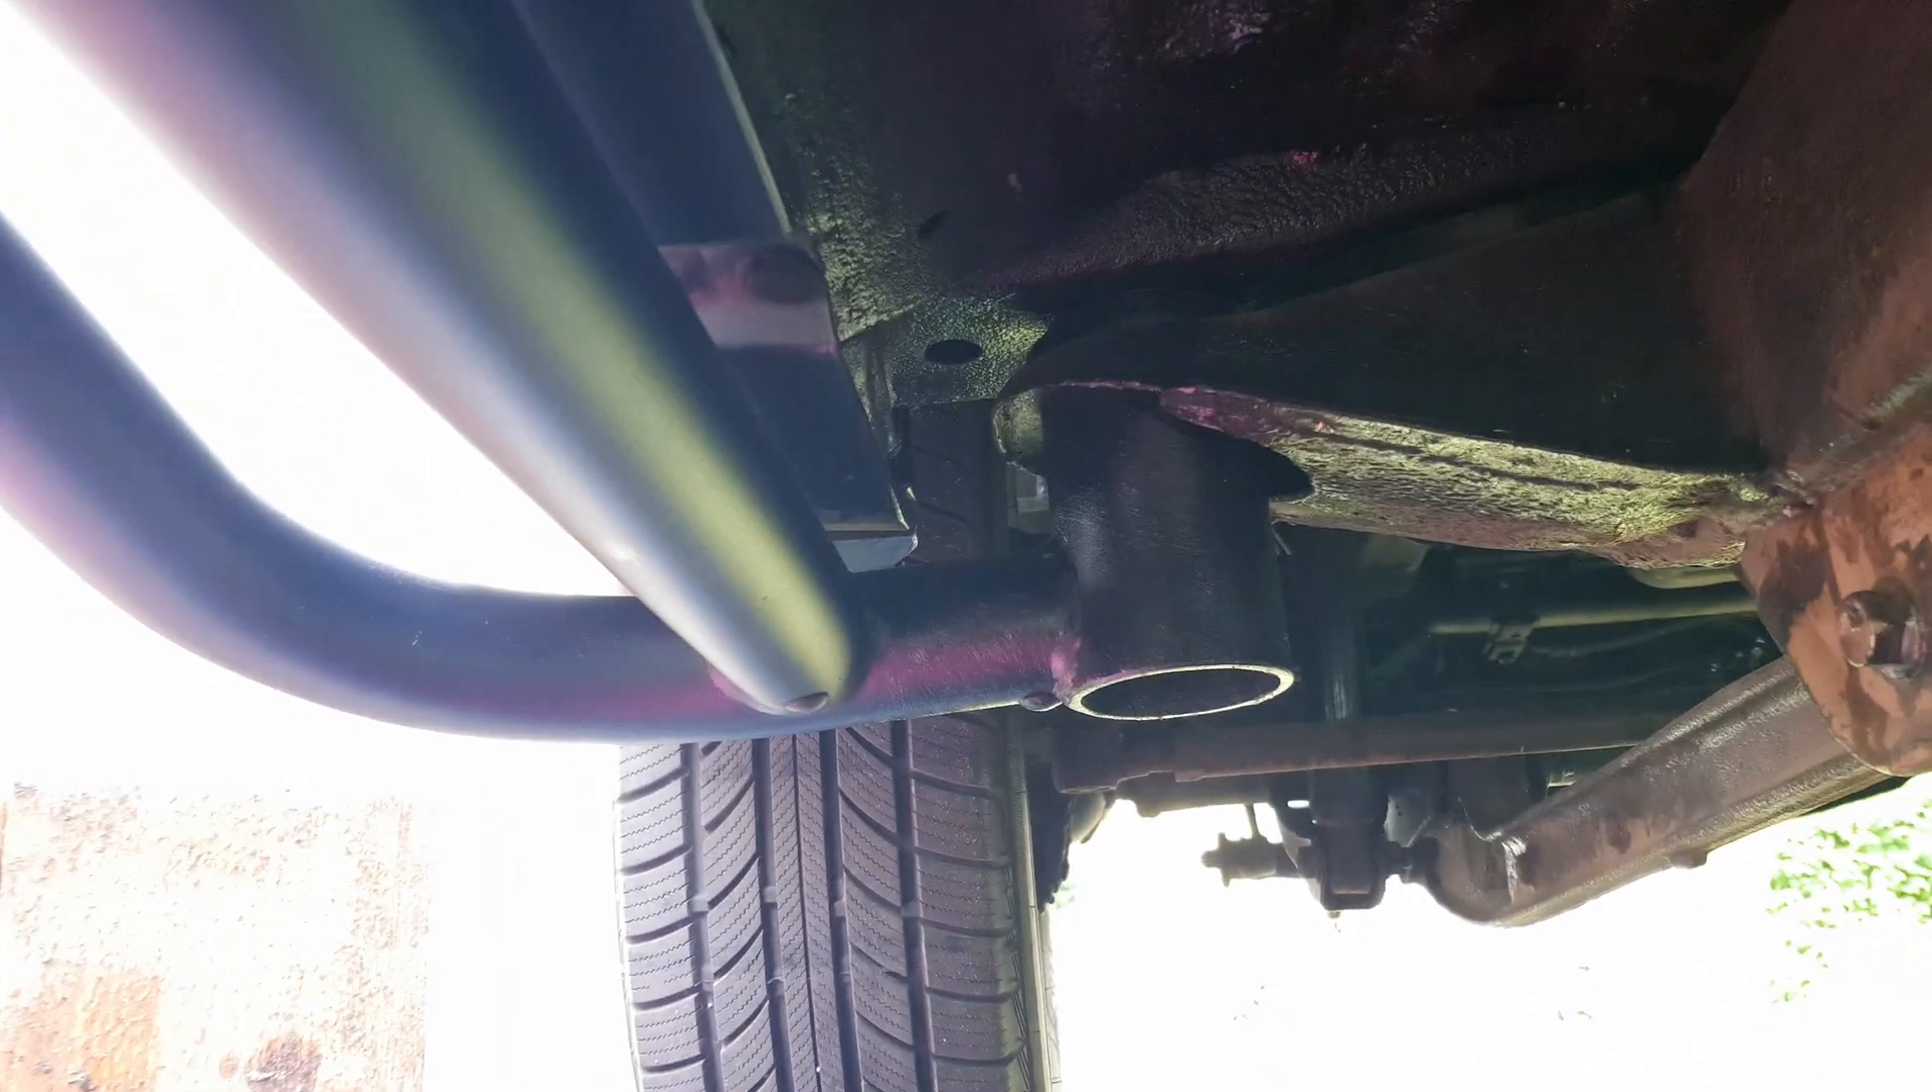Die Rockslider sind nun am Suzuki Jimny installiert.